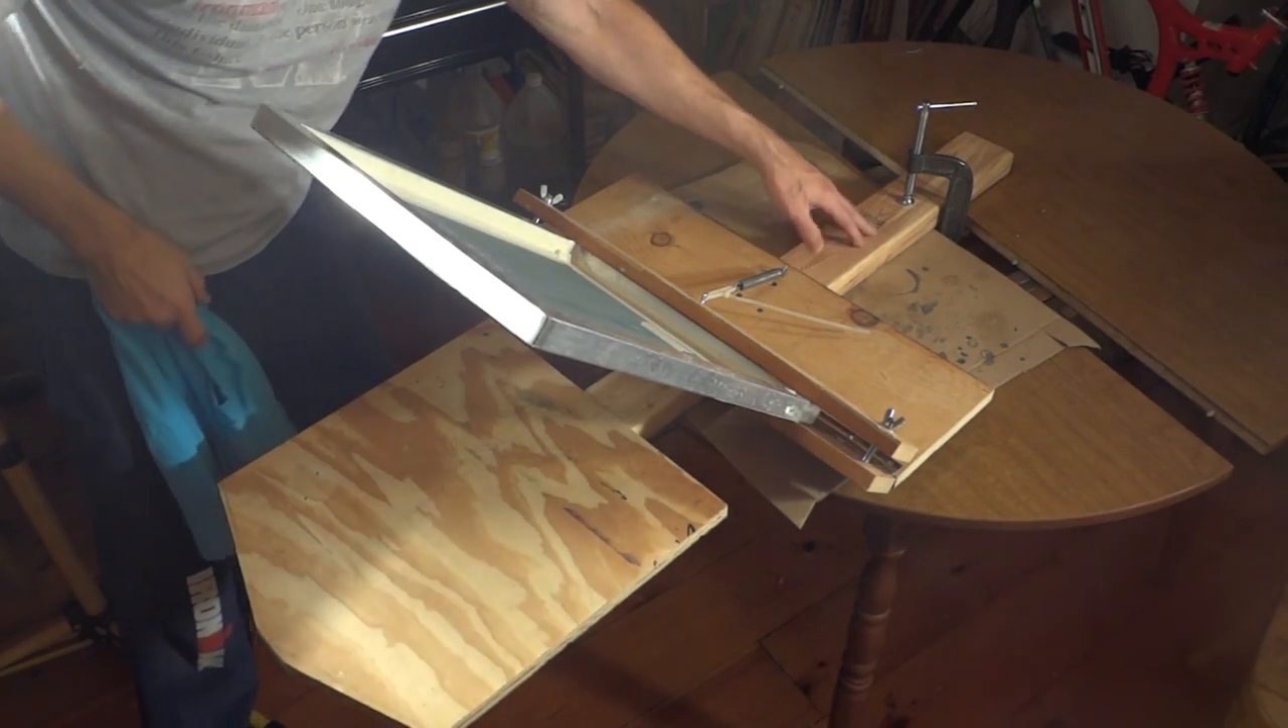Okay, here's the finished screen printing press. I have it mounted to a kitchen table just using a C clamp here.